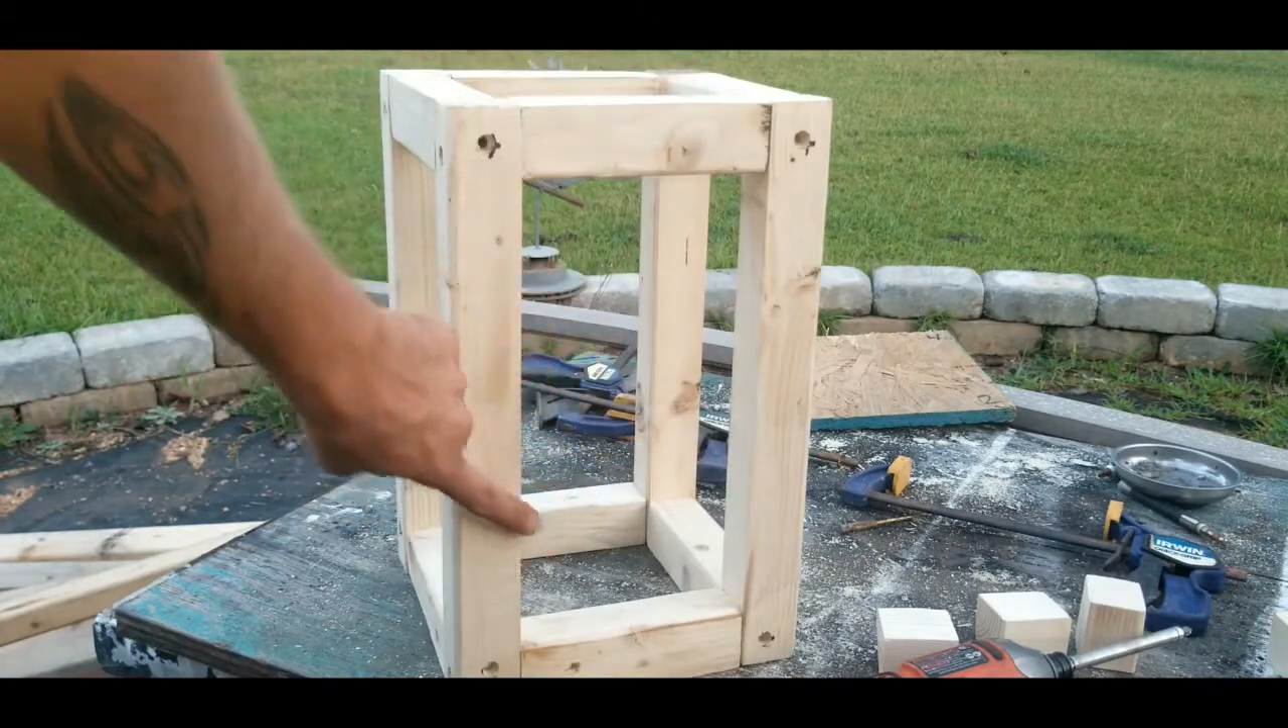You should have all four corners attached to your other pieces just like this right here.